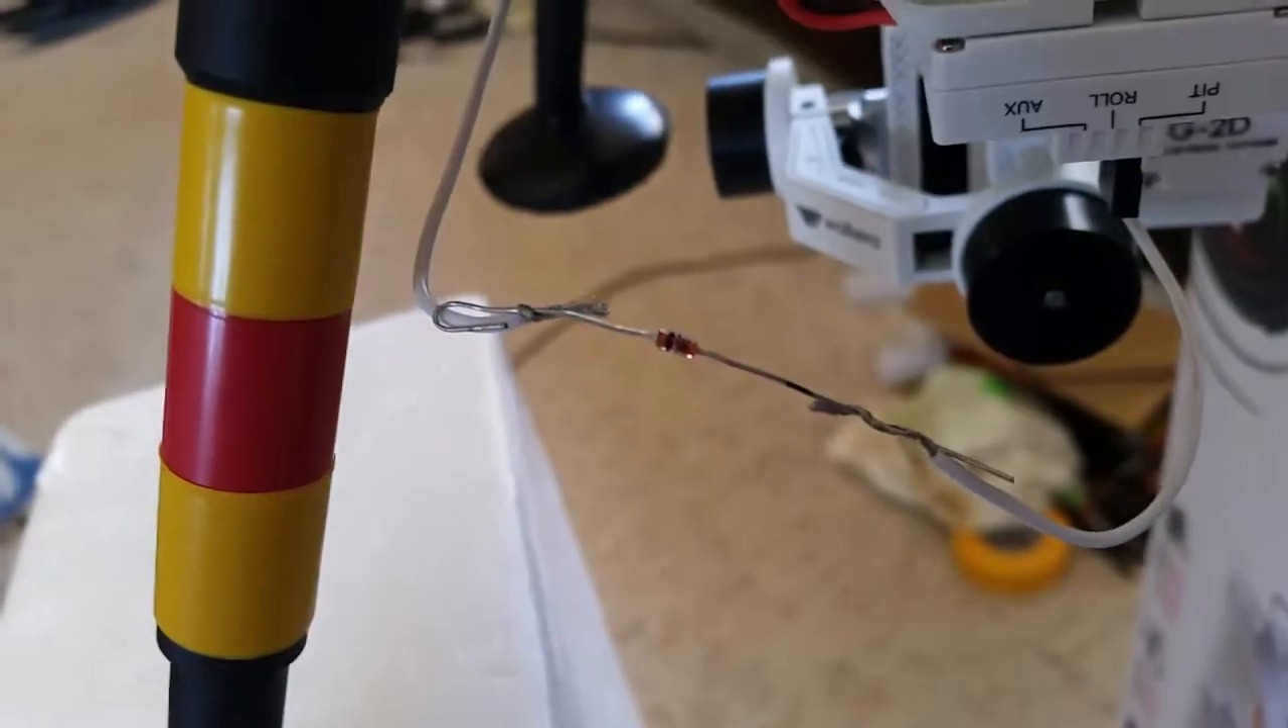Right, there's a signal diode that I've just temporarily put in the line.